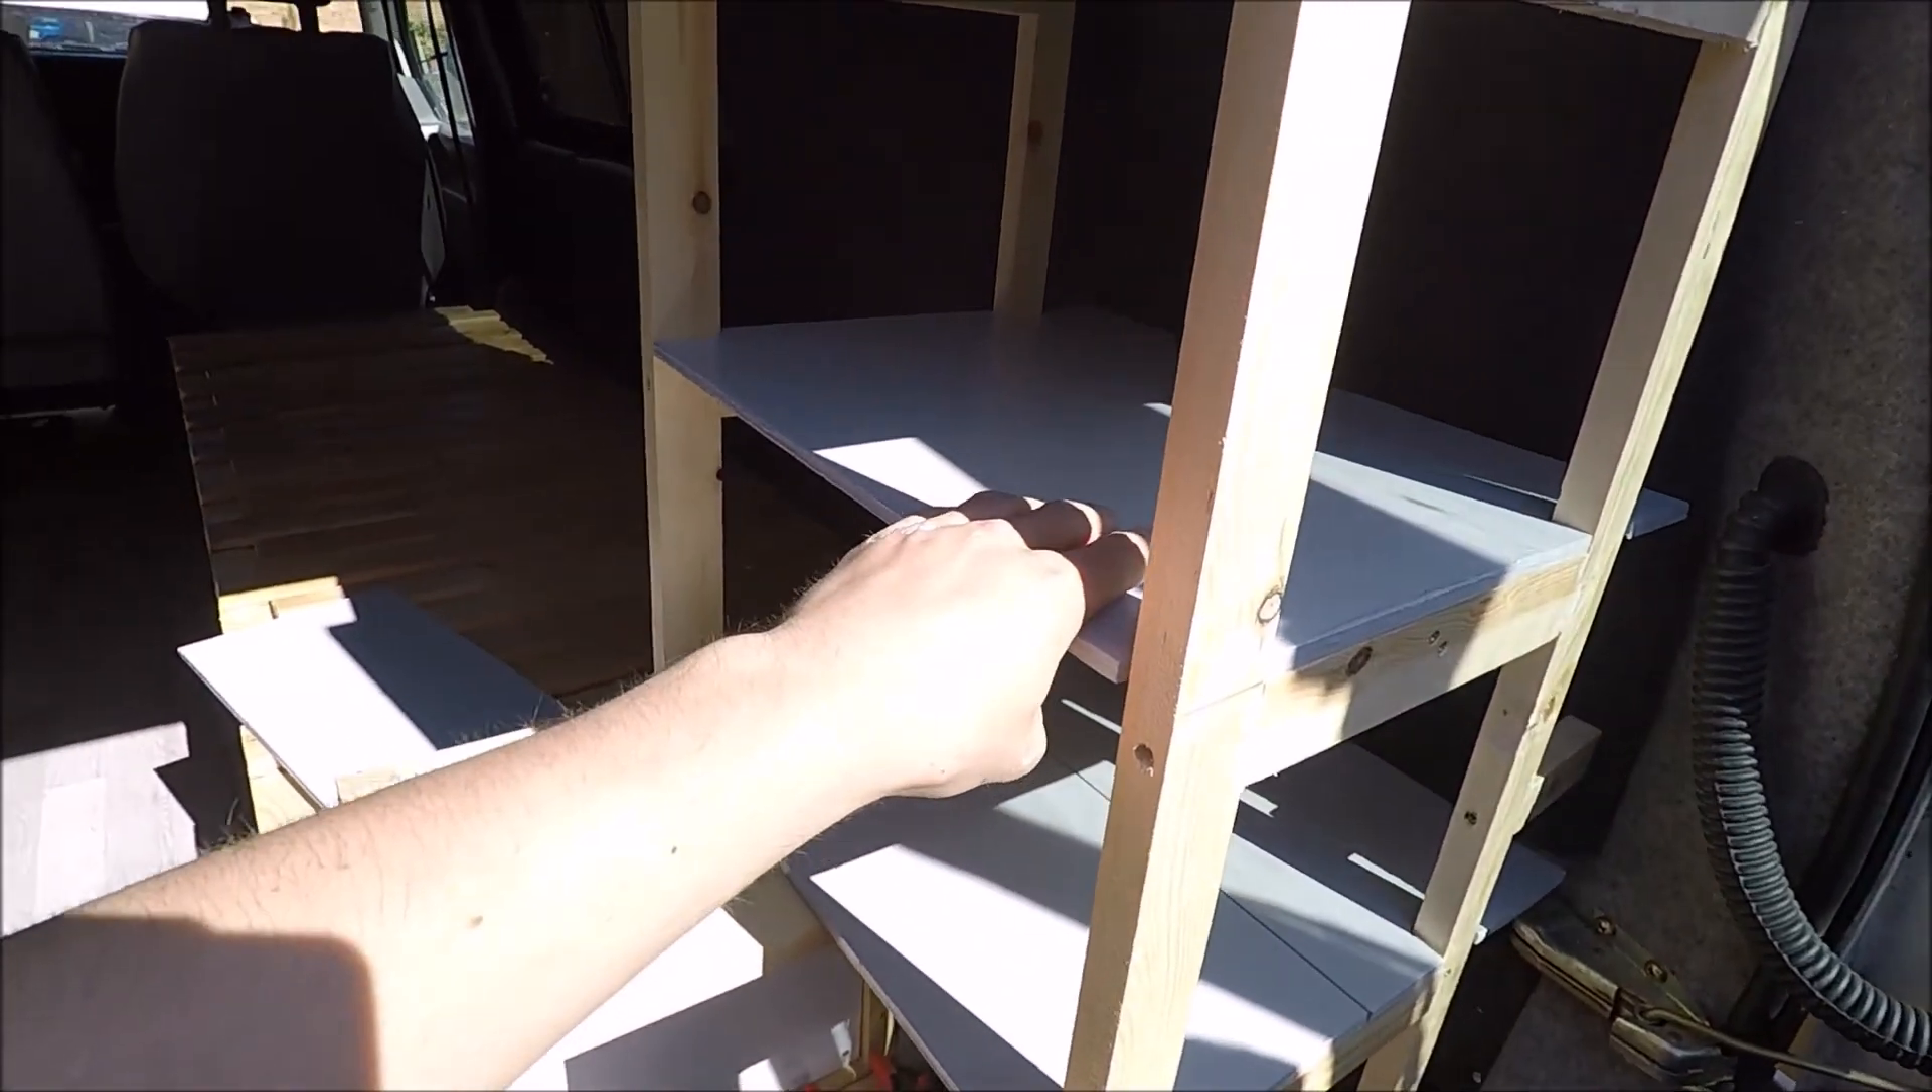I've got the shelves in now so they're all painted and we've put them in and made sure there's no overhangs or and they all fit nicely.